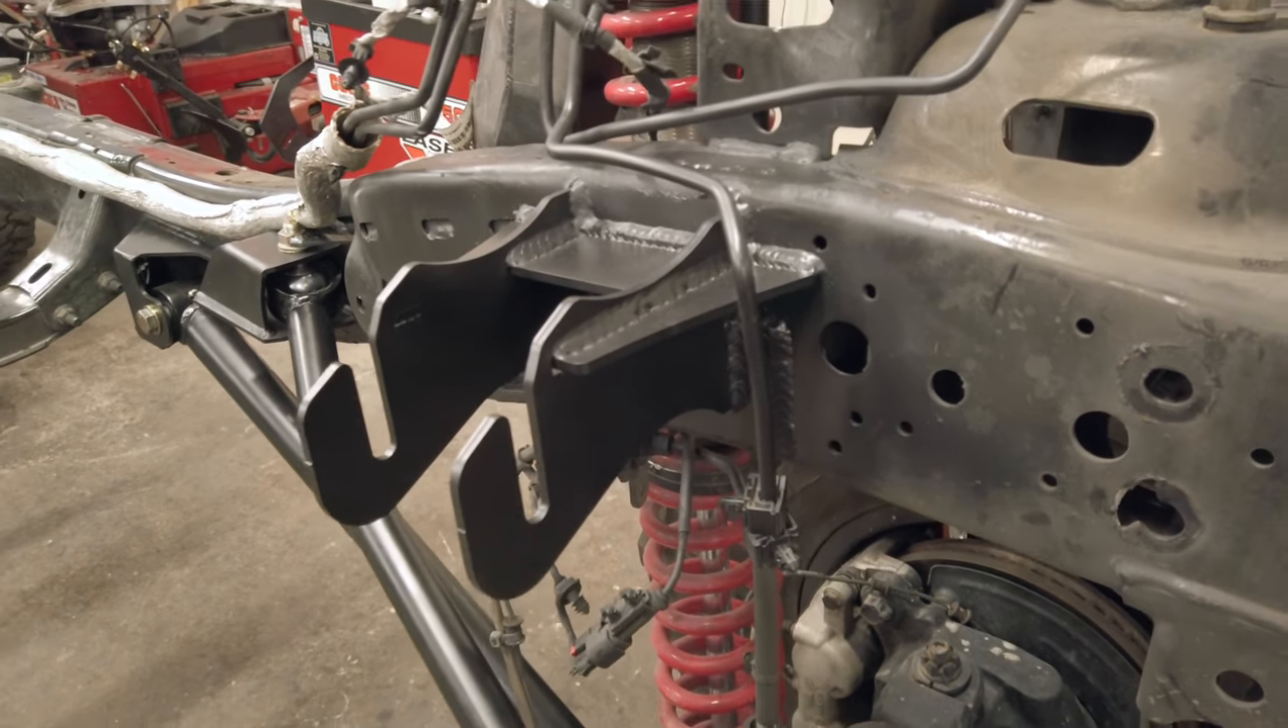We did get the new motor mounts welded into the frame, painted up prepped so it'd be nice and dry this morning.